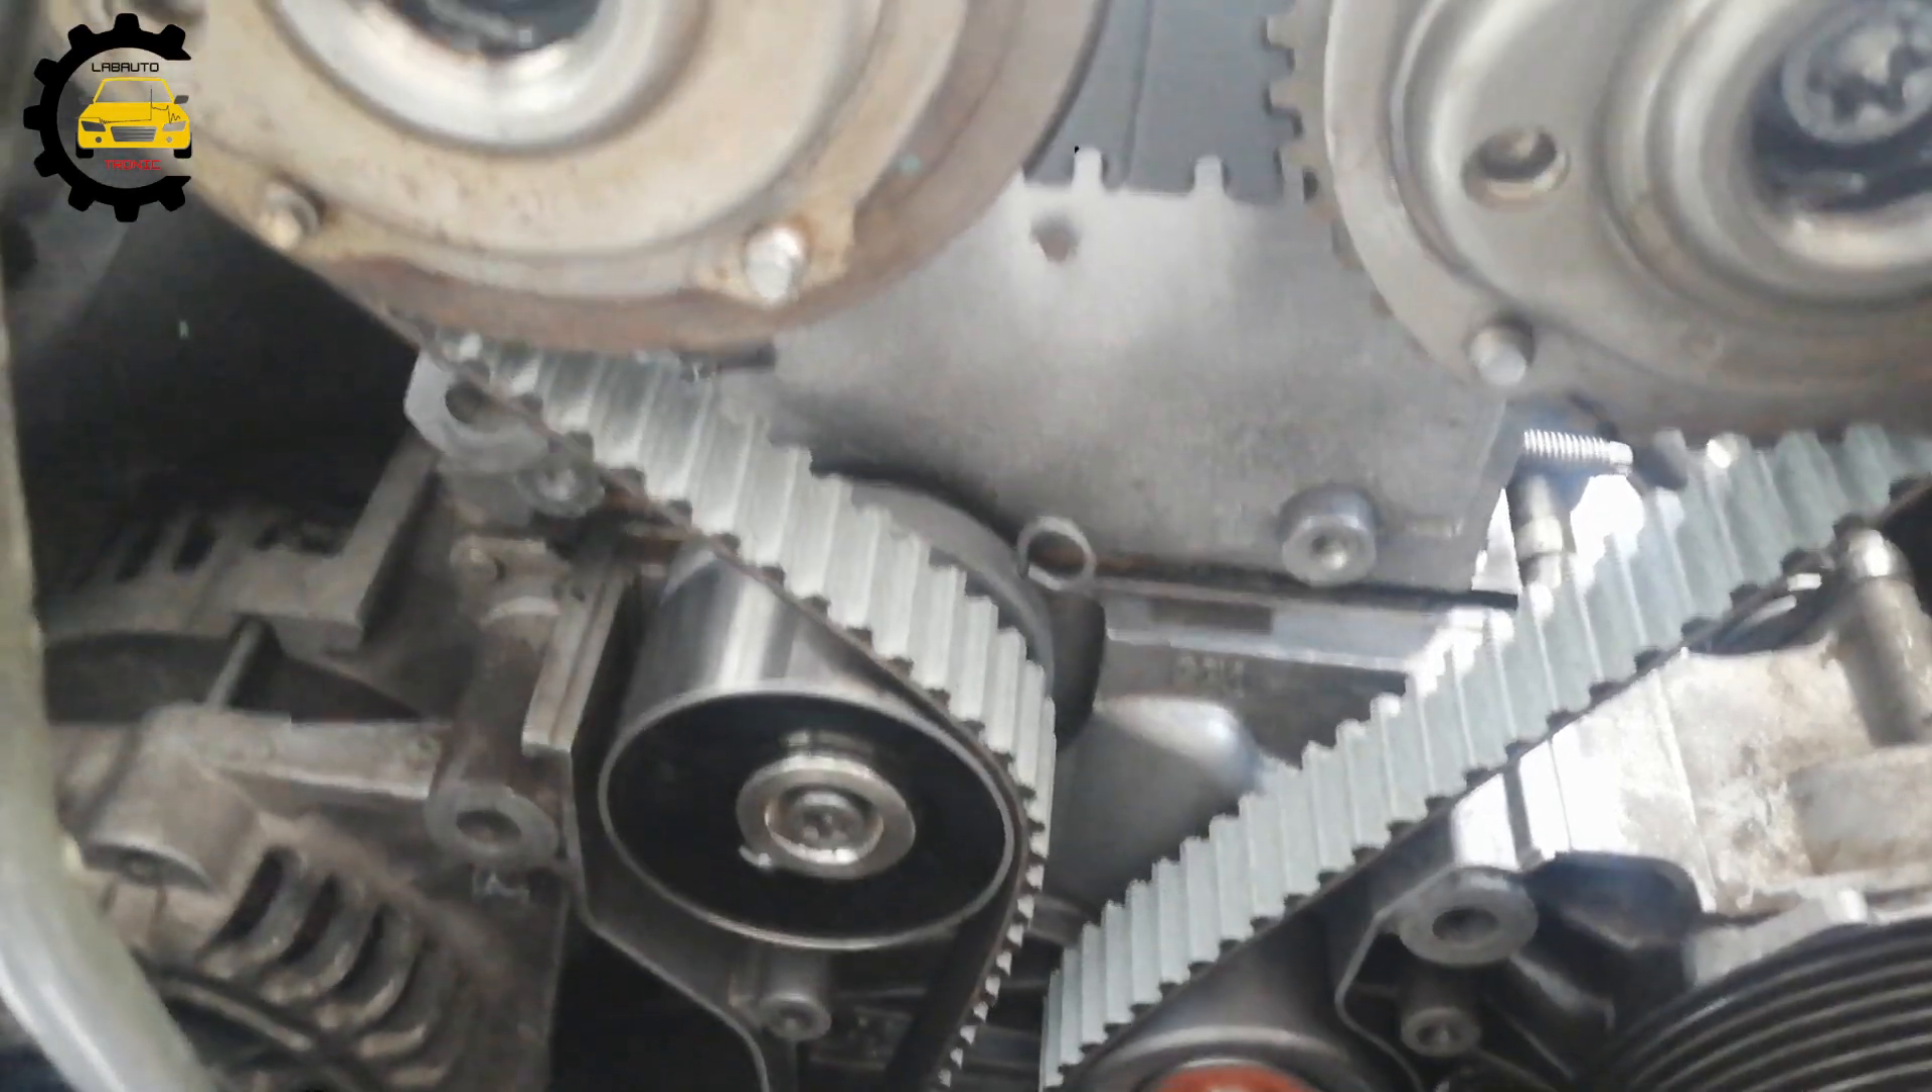Está colocada ya la correa de la distribución. Está ahí. Ya le vamos a hacer el ajuste.